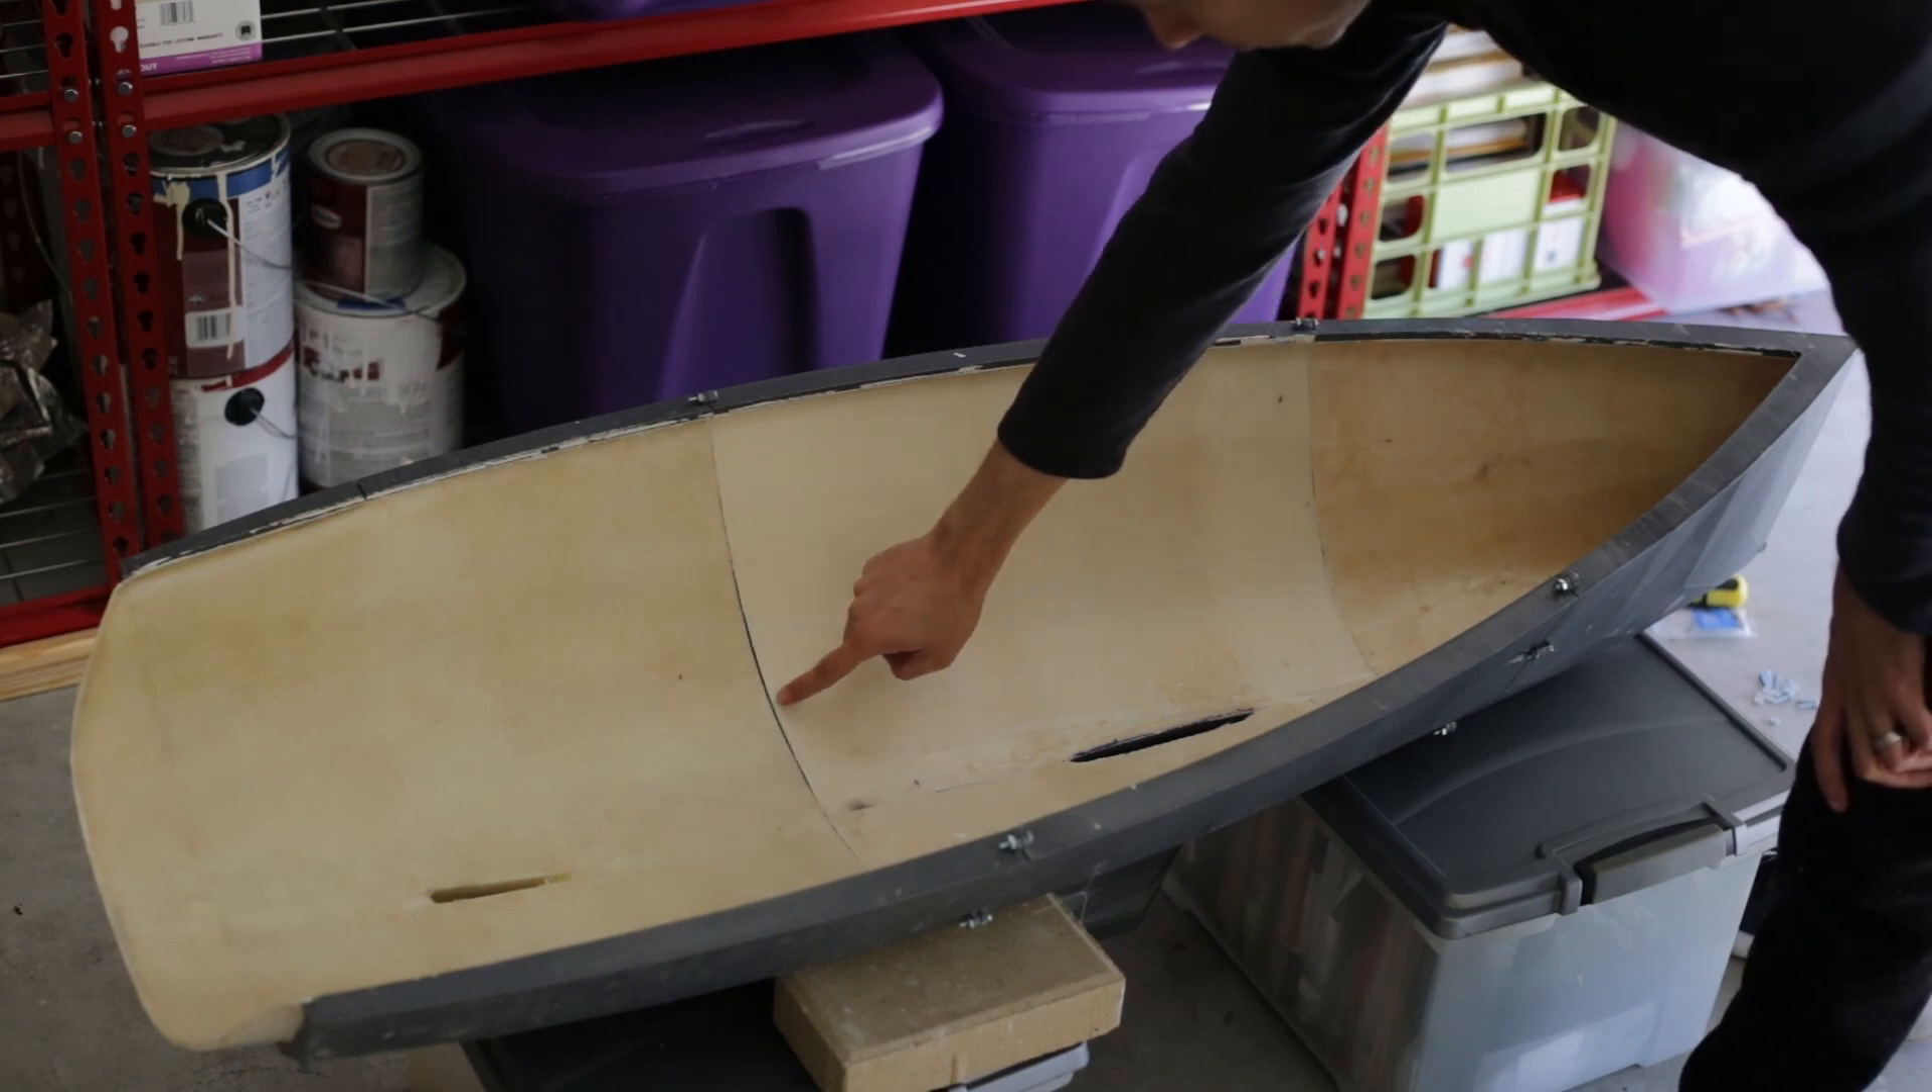Now this is the assembled hull. Here I have some gaps. Not too much but notable.